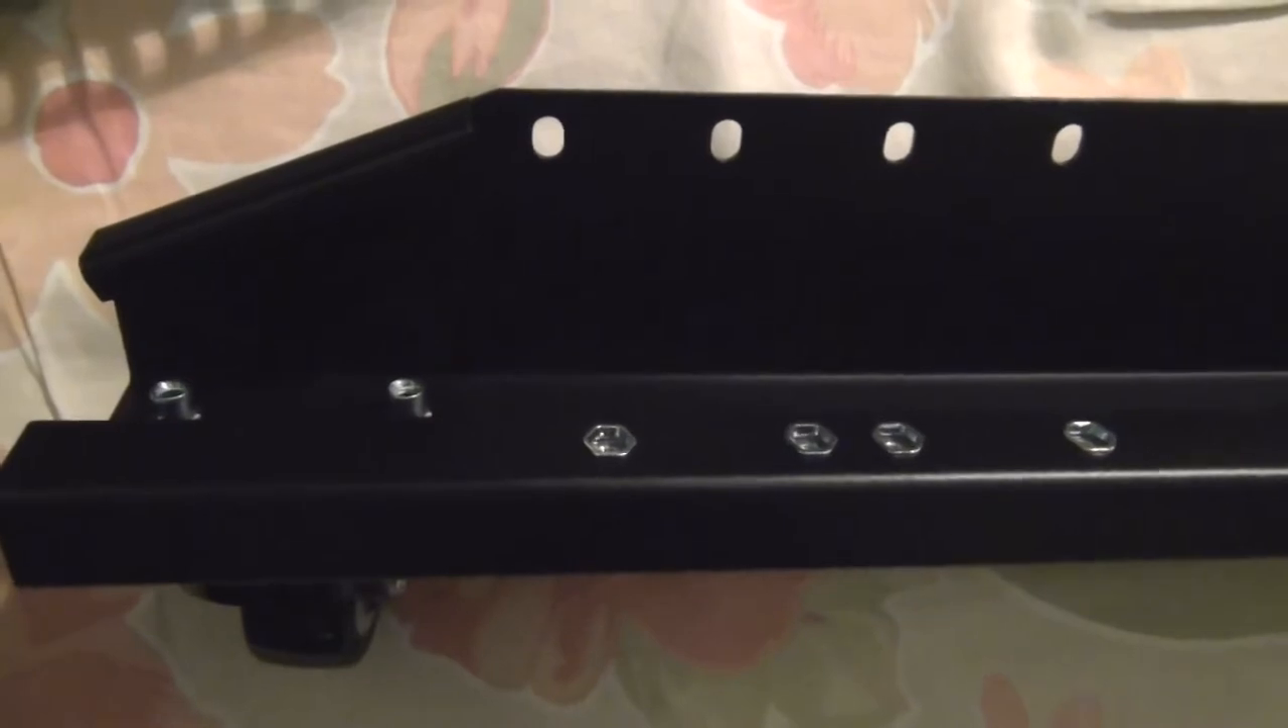On this base we can also see that the nuts are already in place to hold the frame.